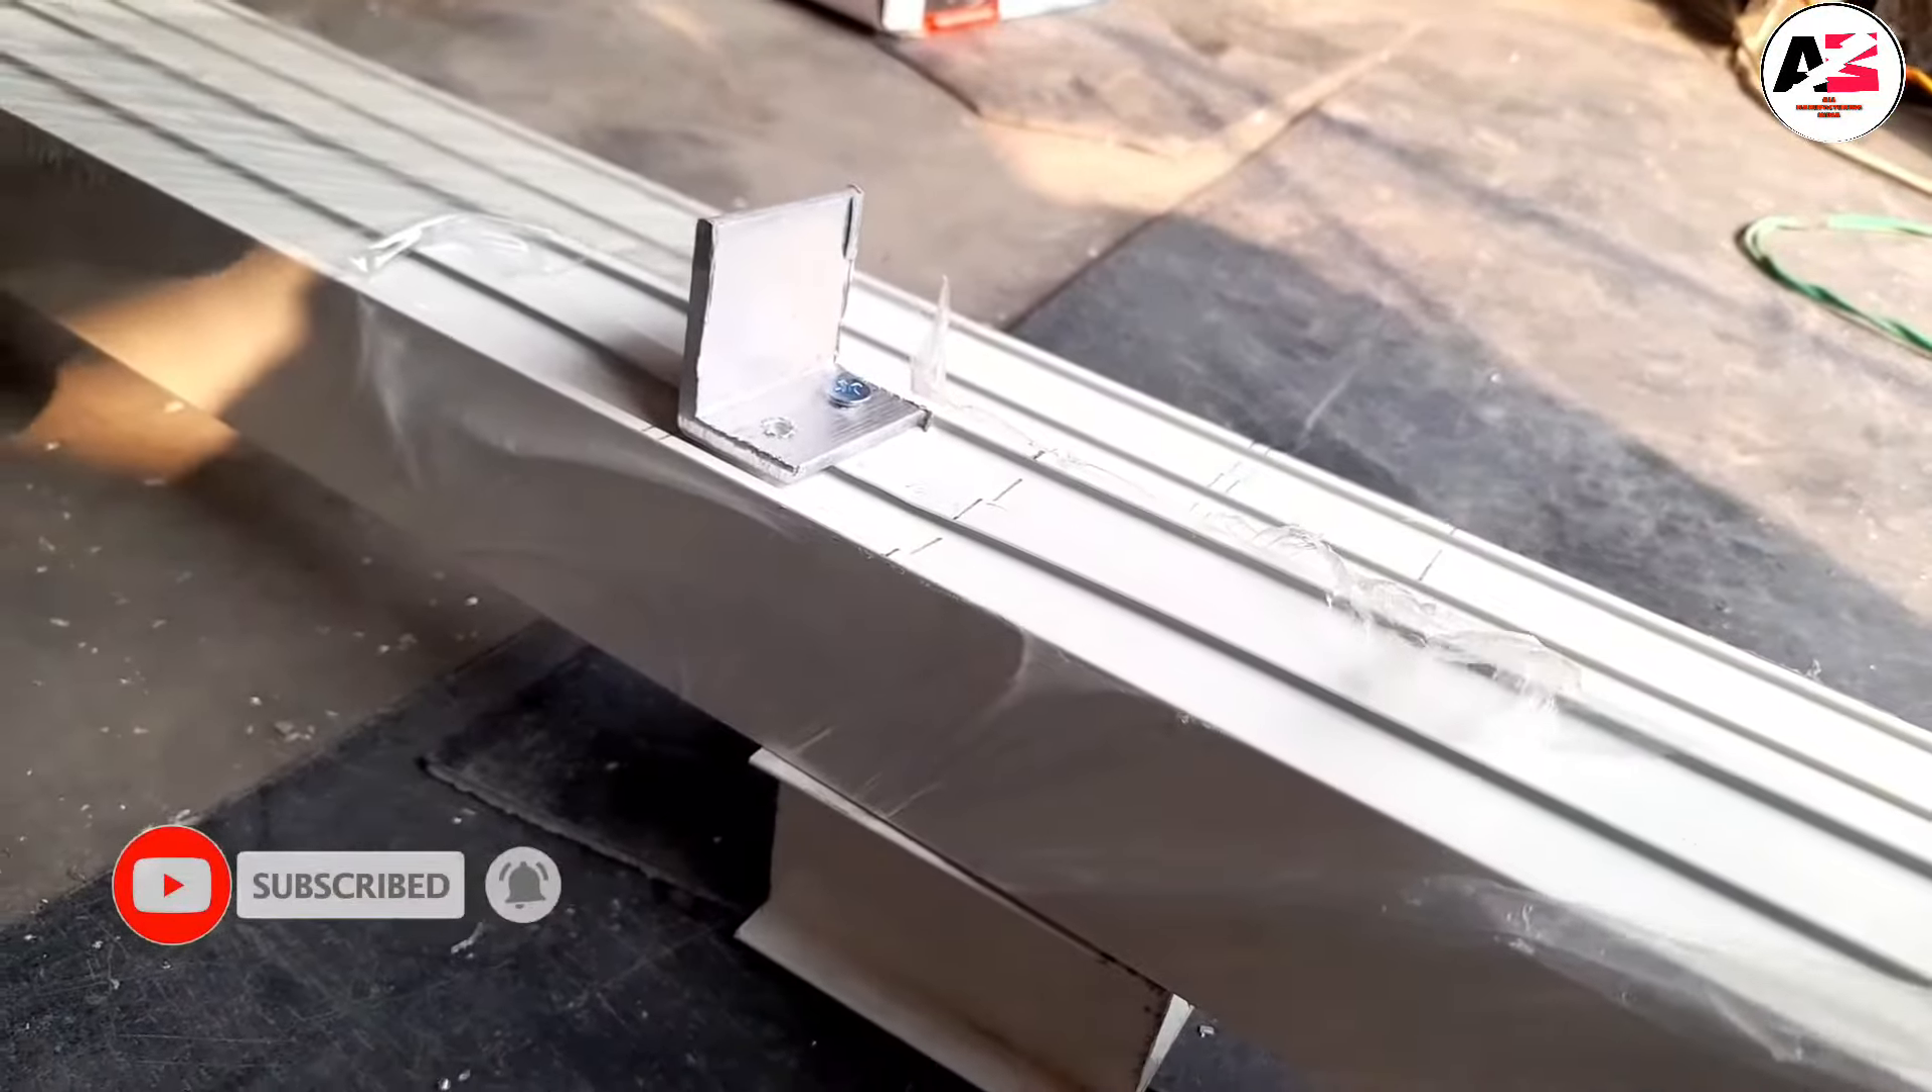दोस्तो एंगल हमारी लग चुकी है।